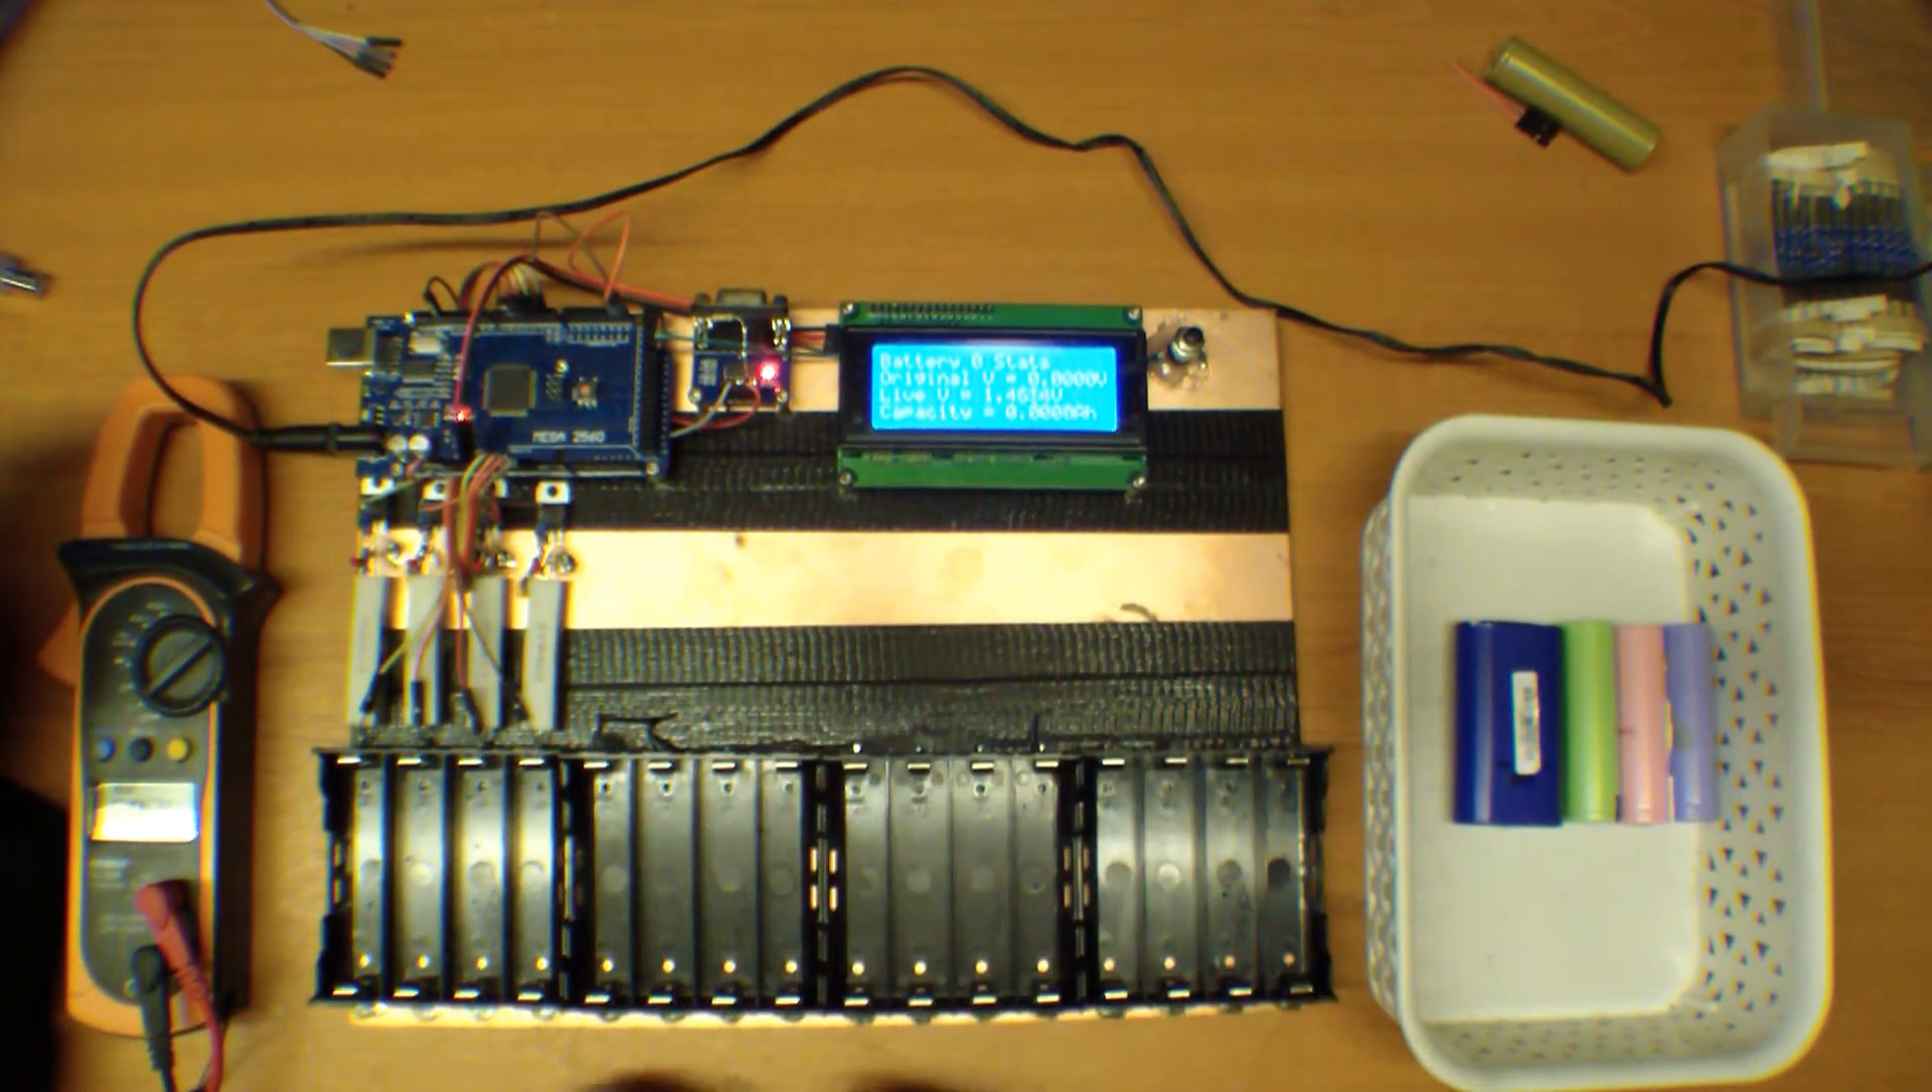So, yeah, I haven't put in the rest of the resistors and MOSFETs yet.